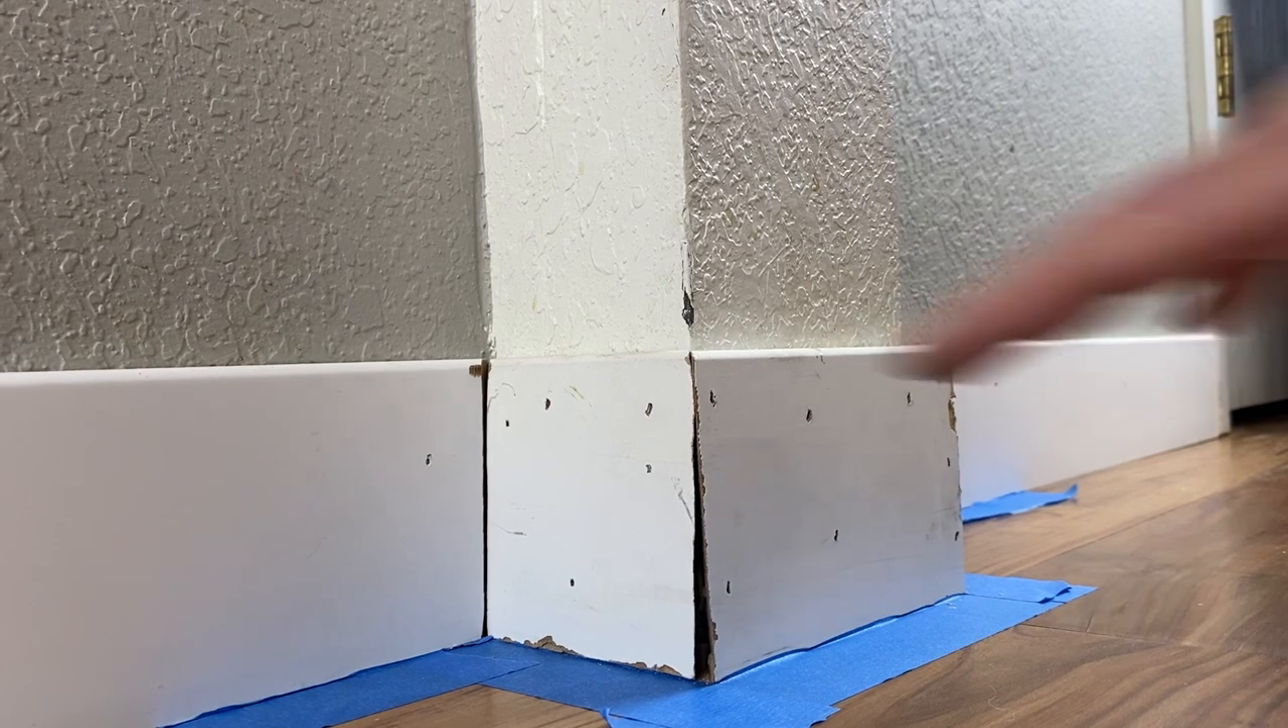Now as you can see this gap is massive it's probably close to a quarter inch there and then around the whole baseboard here we have gaps on each joint we're gonna go ahead and fill those in.